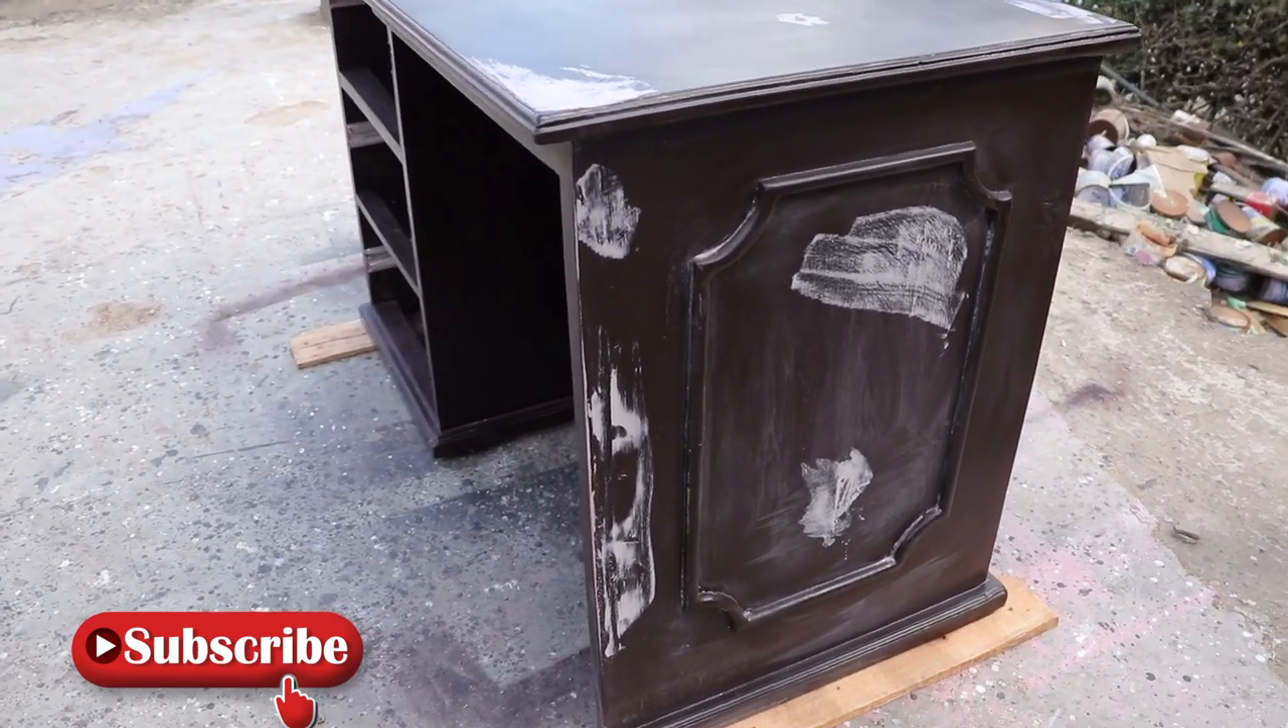We also cut off a decorative rectangular frame on an MDF board and attached it on the sides.